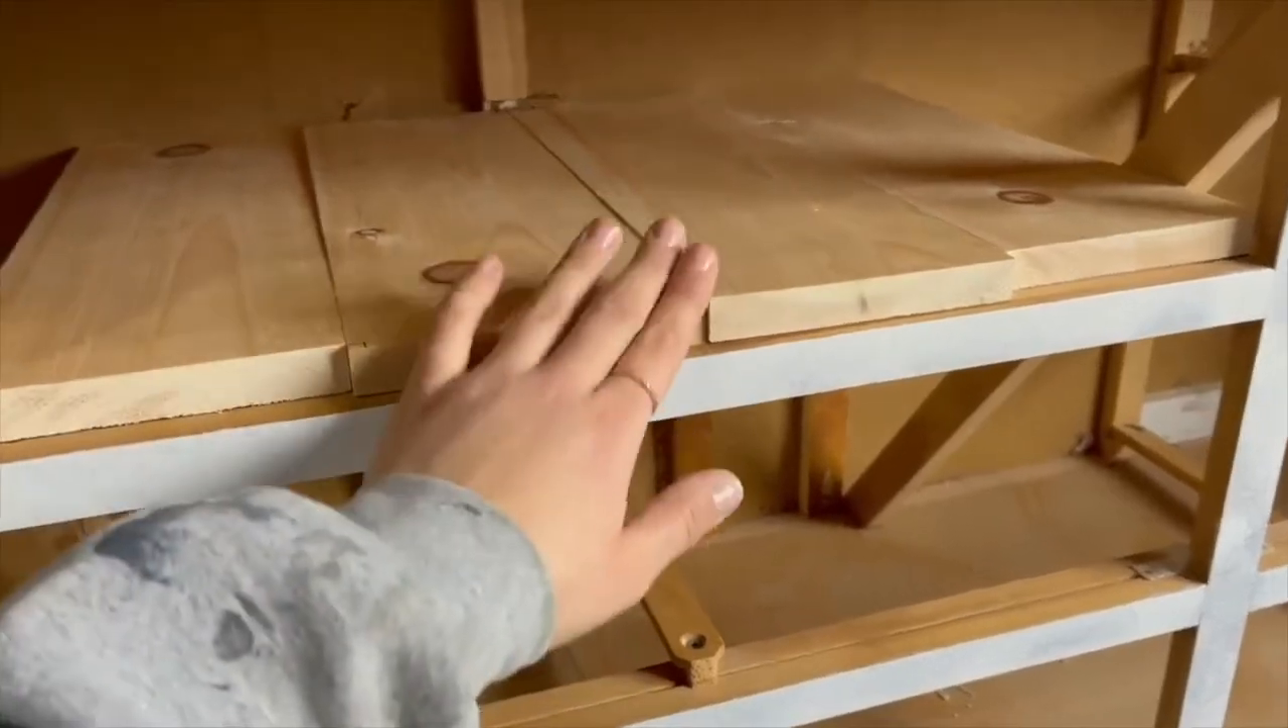So as you can see these two pieces are sticking out a little bit which I figured they would because of the back support.